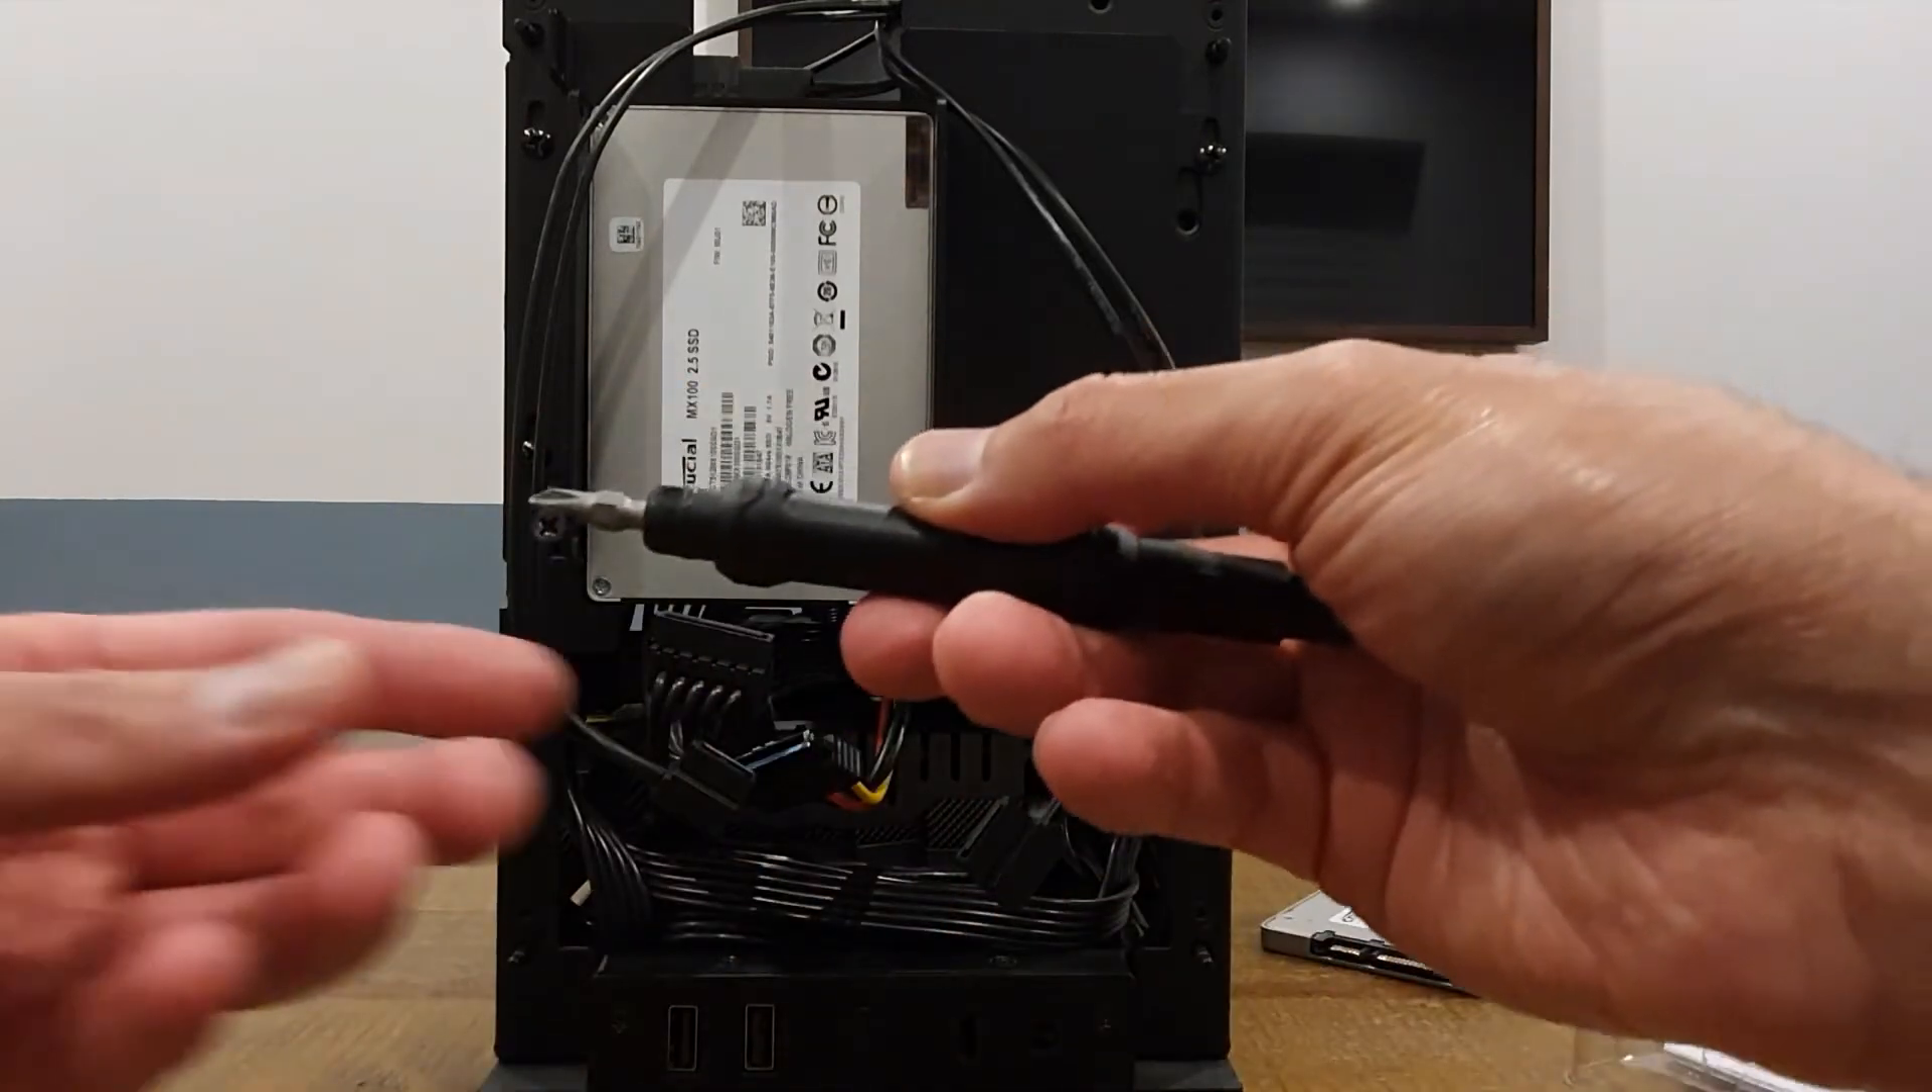That first drive is out. We just need to get the second drive out now.